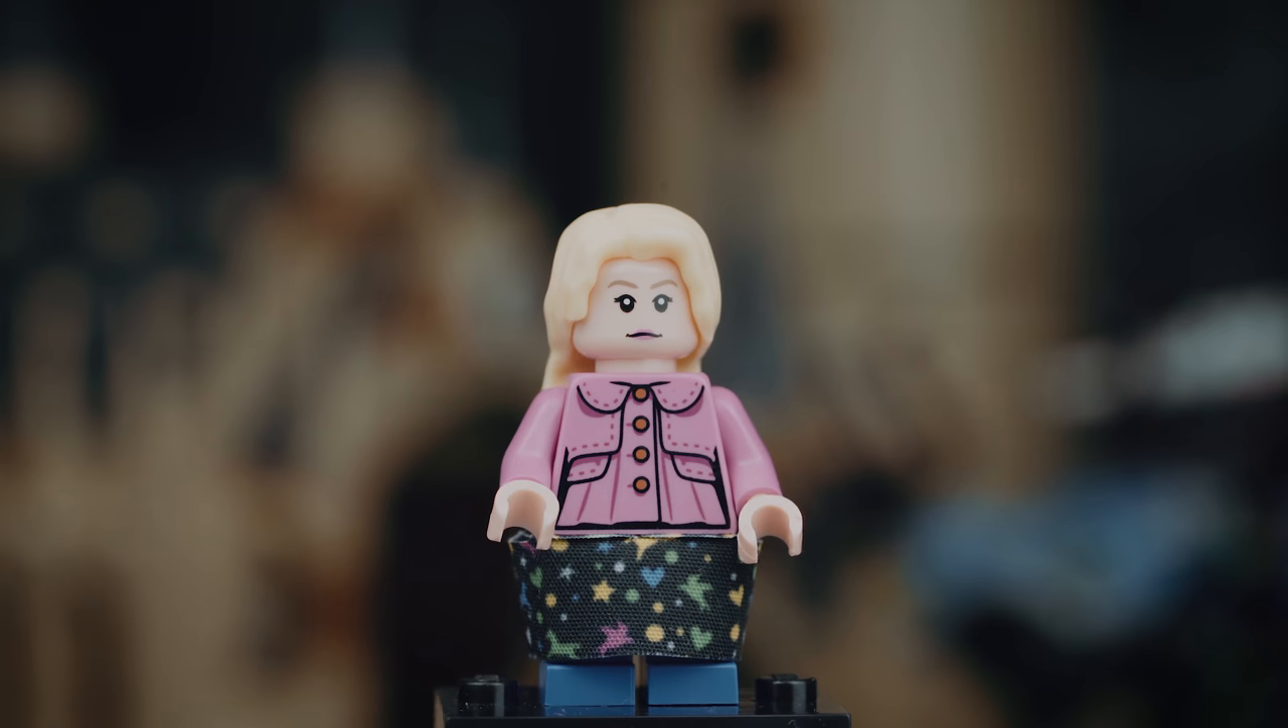However I feel as though it's a bit too long so it doesn't wrap around the figure in a nice way but I guess that just nitpicking on my part.